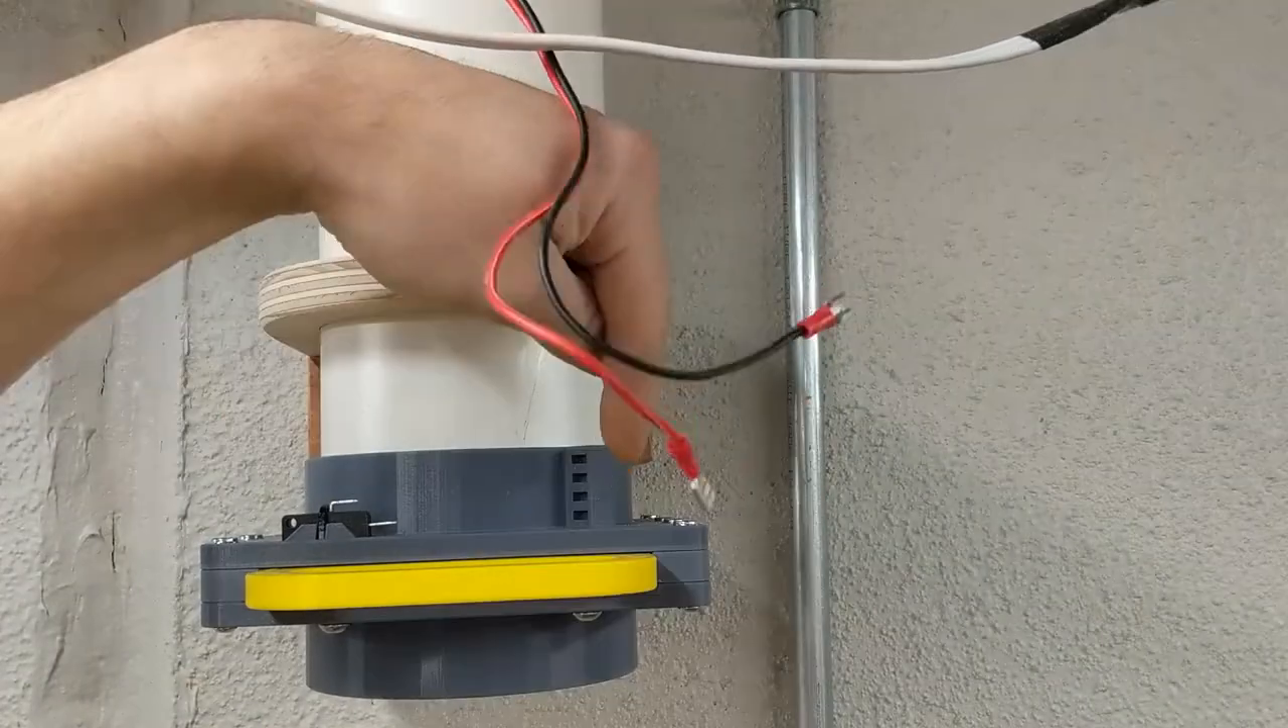I put these spade connectors on the ends of the signal wire.